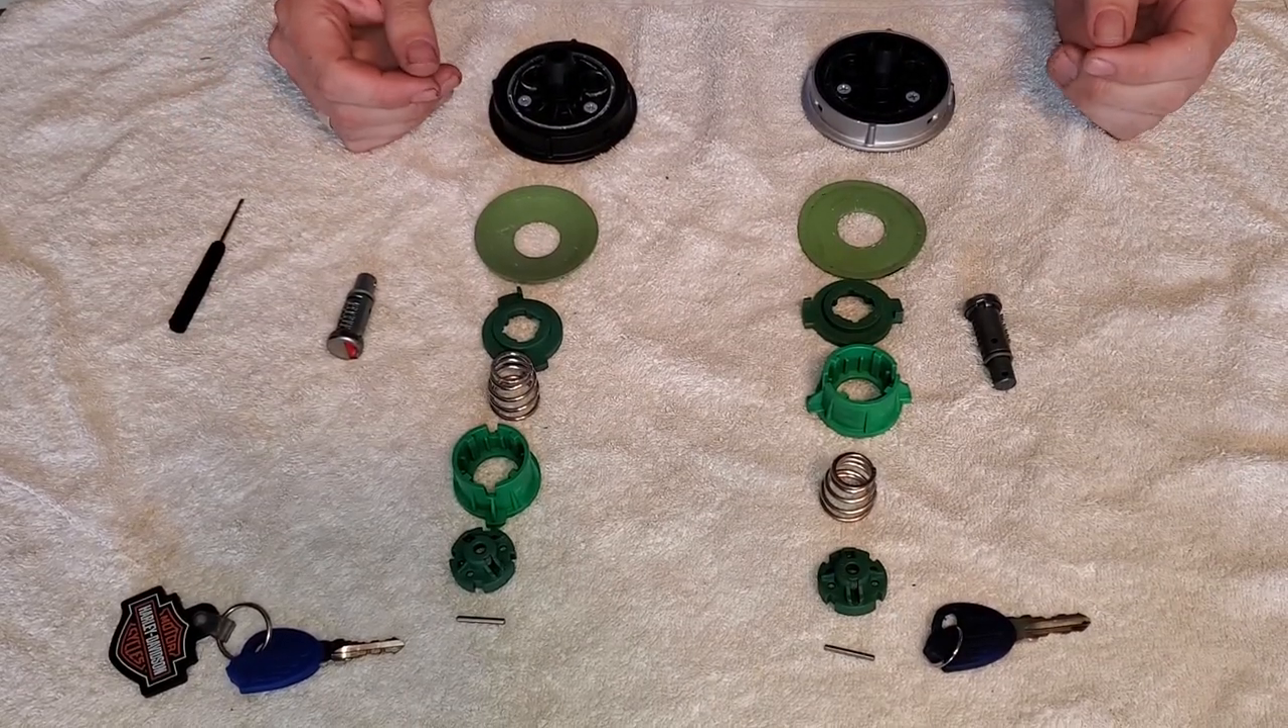Here's what we're left with once everything is disassembled i have the new lock cylinders that i want to go with the corresponding caps lined up and here it is all exploded out.